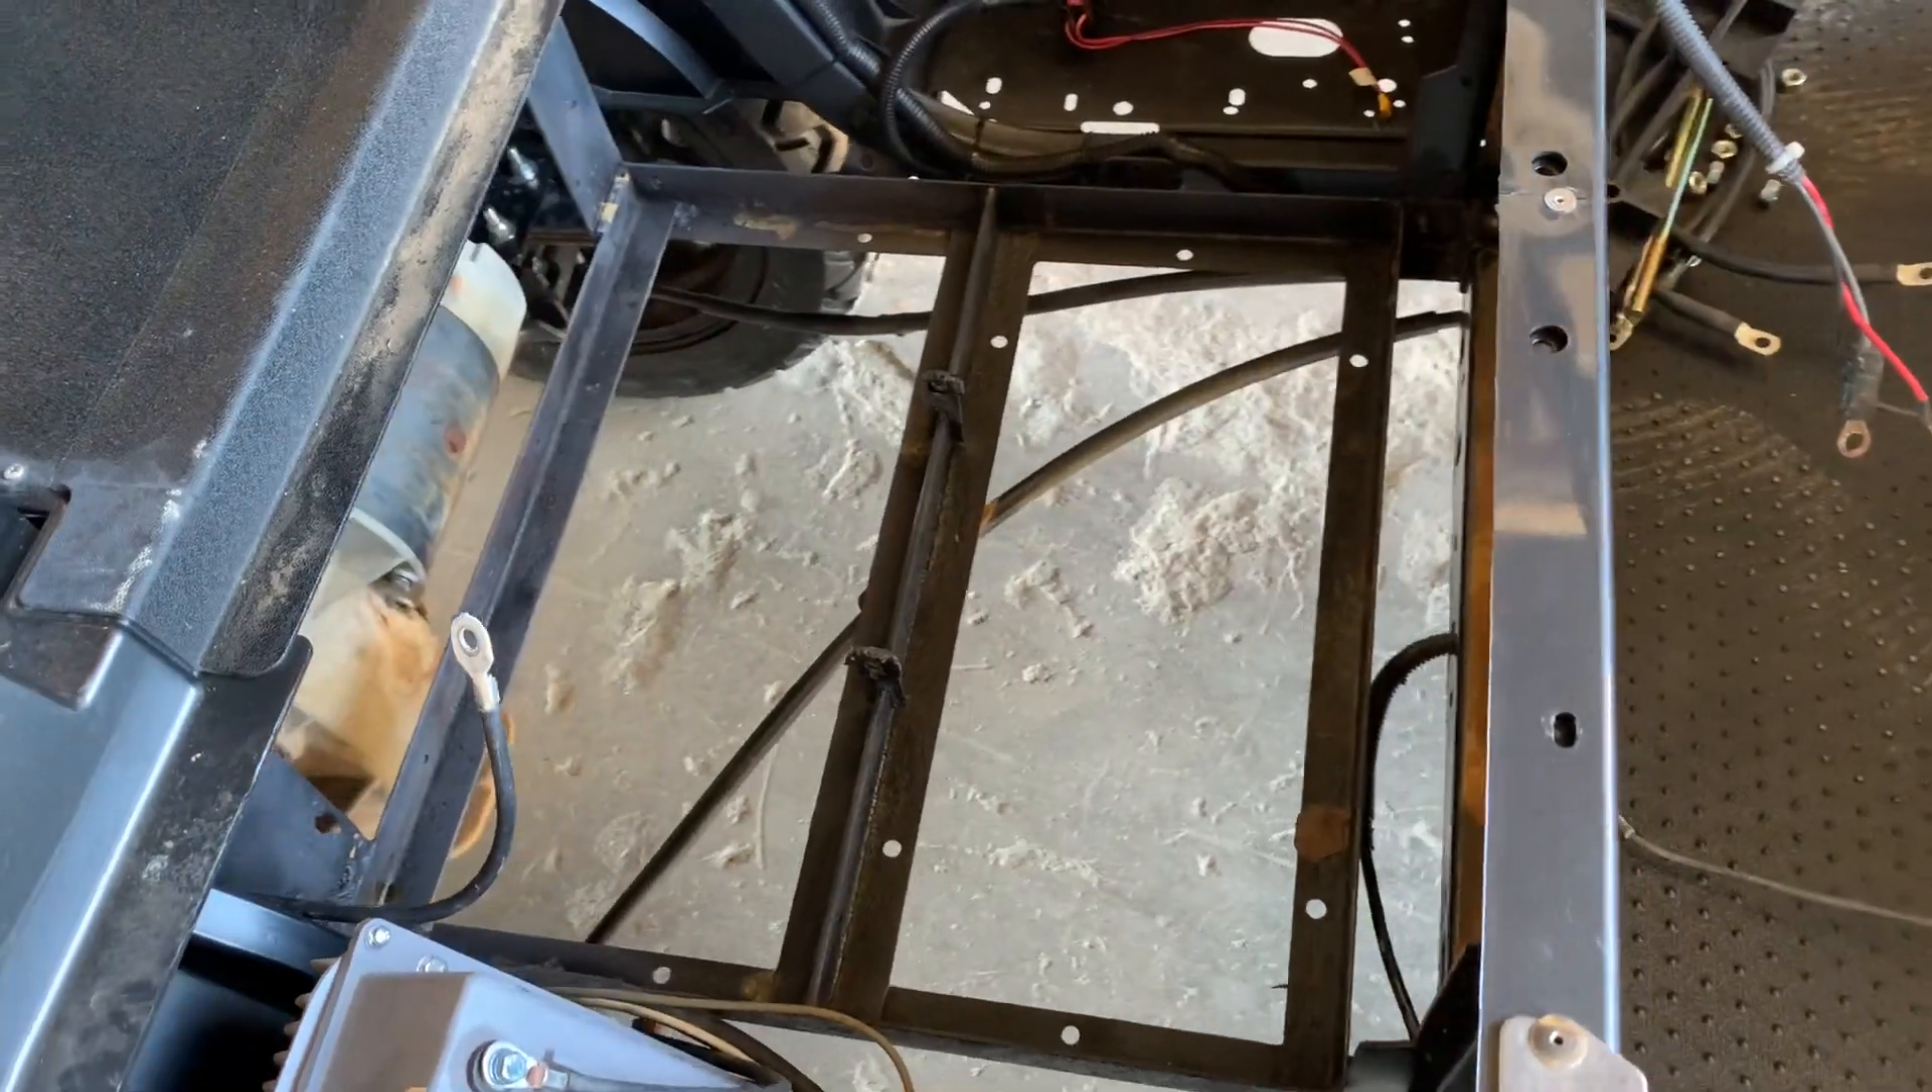So as you can see, I've already removed the batteries out of this one.